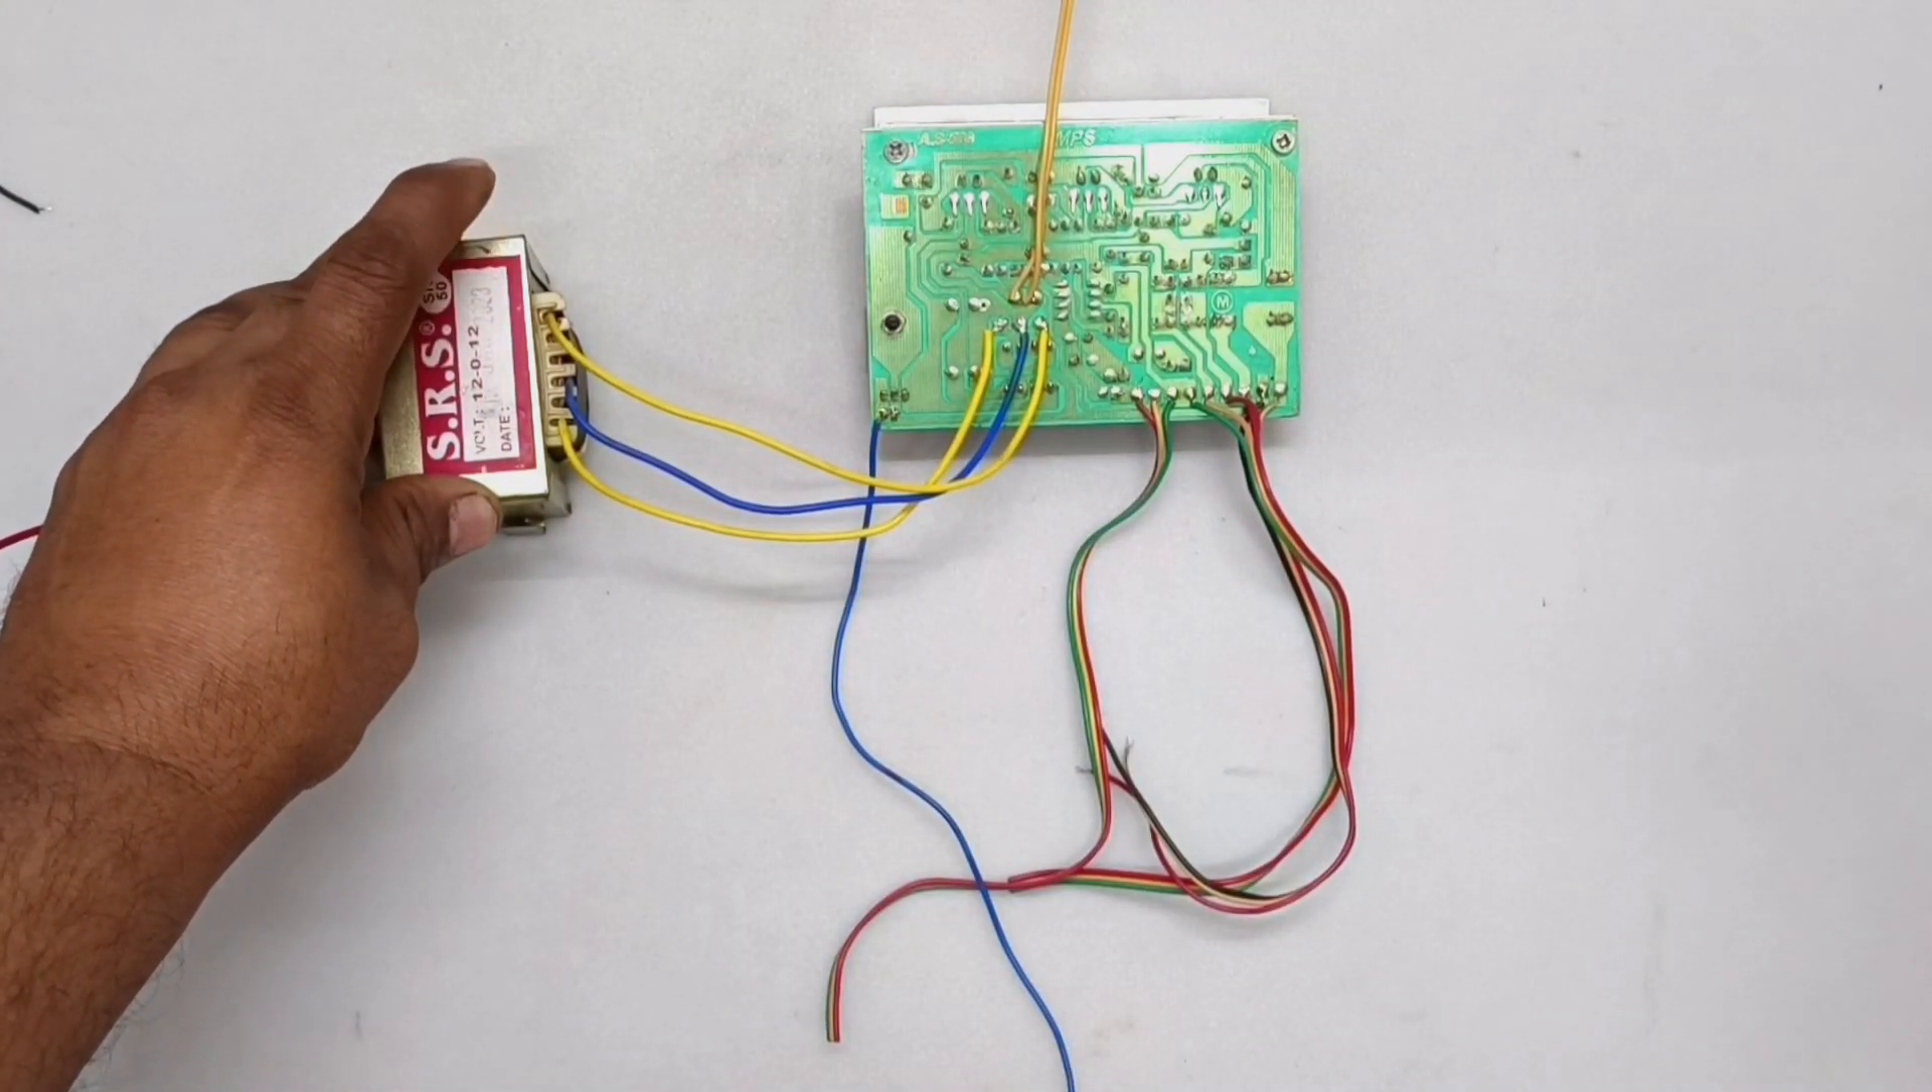पीला वायर नीला वायर और फिर पीला वायर तो इस तरह से इसके Connection हो गए है।